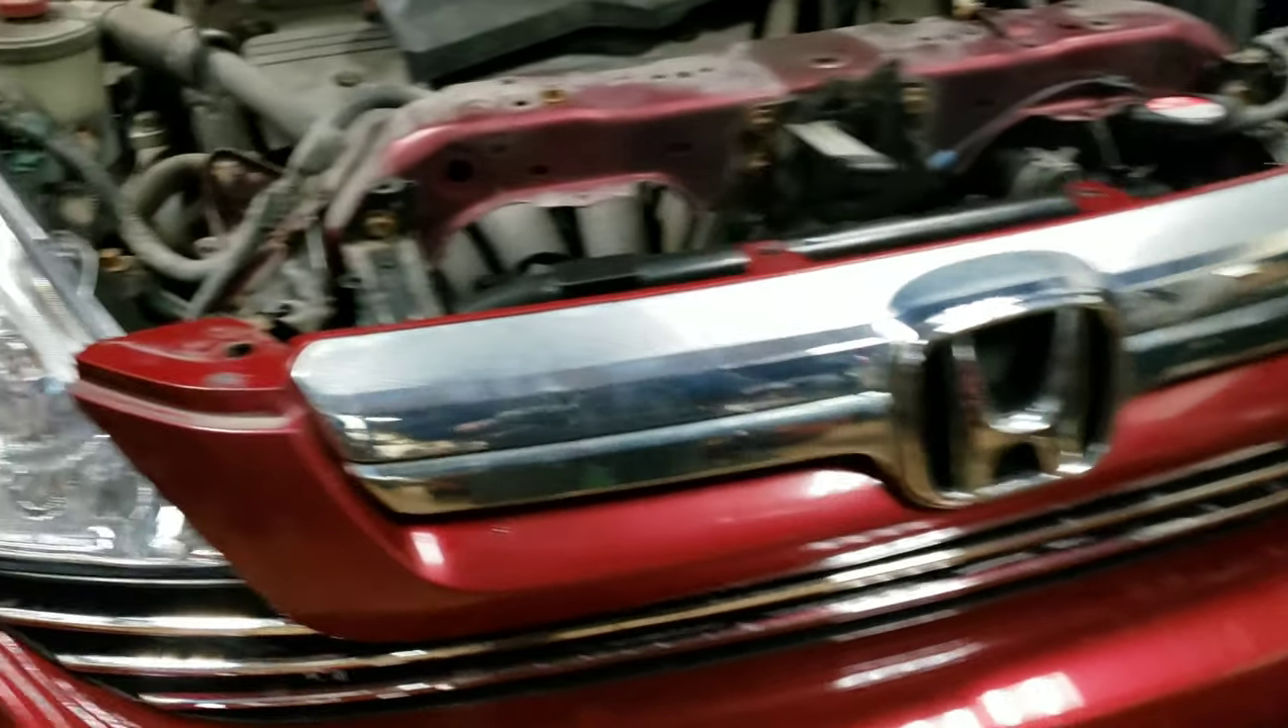All right so we got our grille back in place.